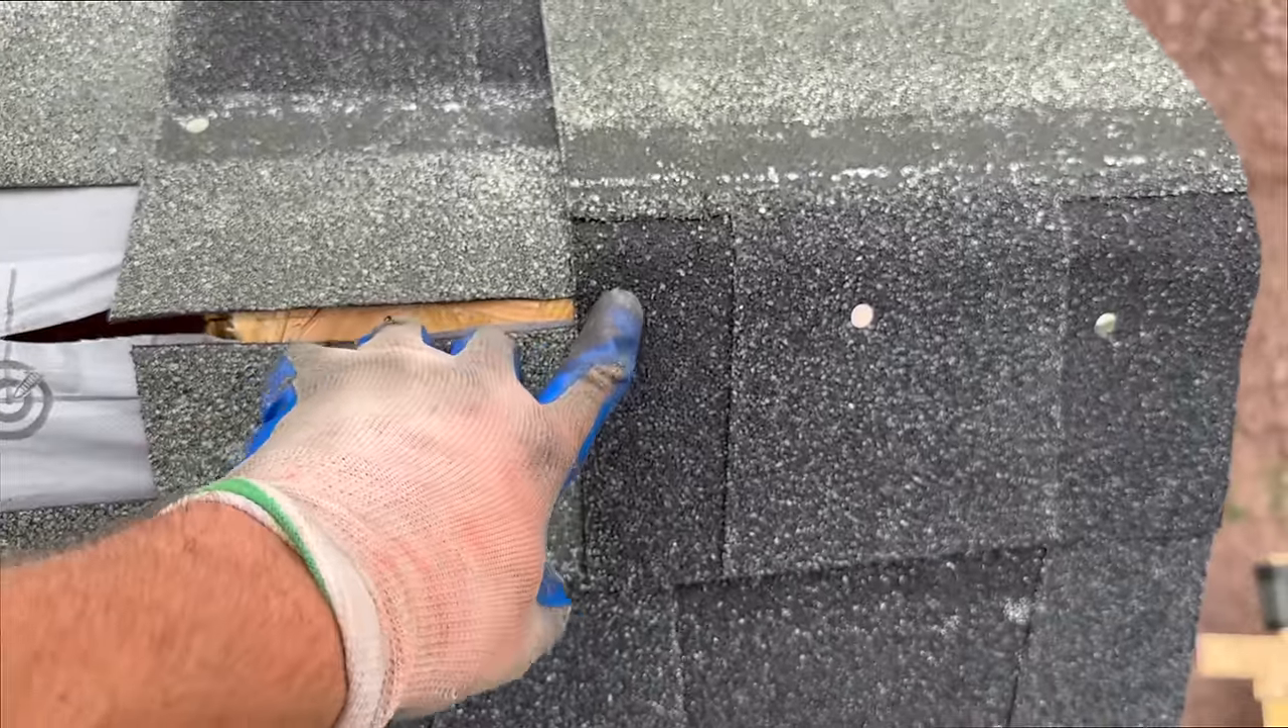I have now shingled both sides of the roof and i'm now getting ready to finish up the last little bit of shingling before i do the caps.